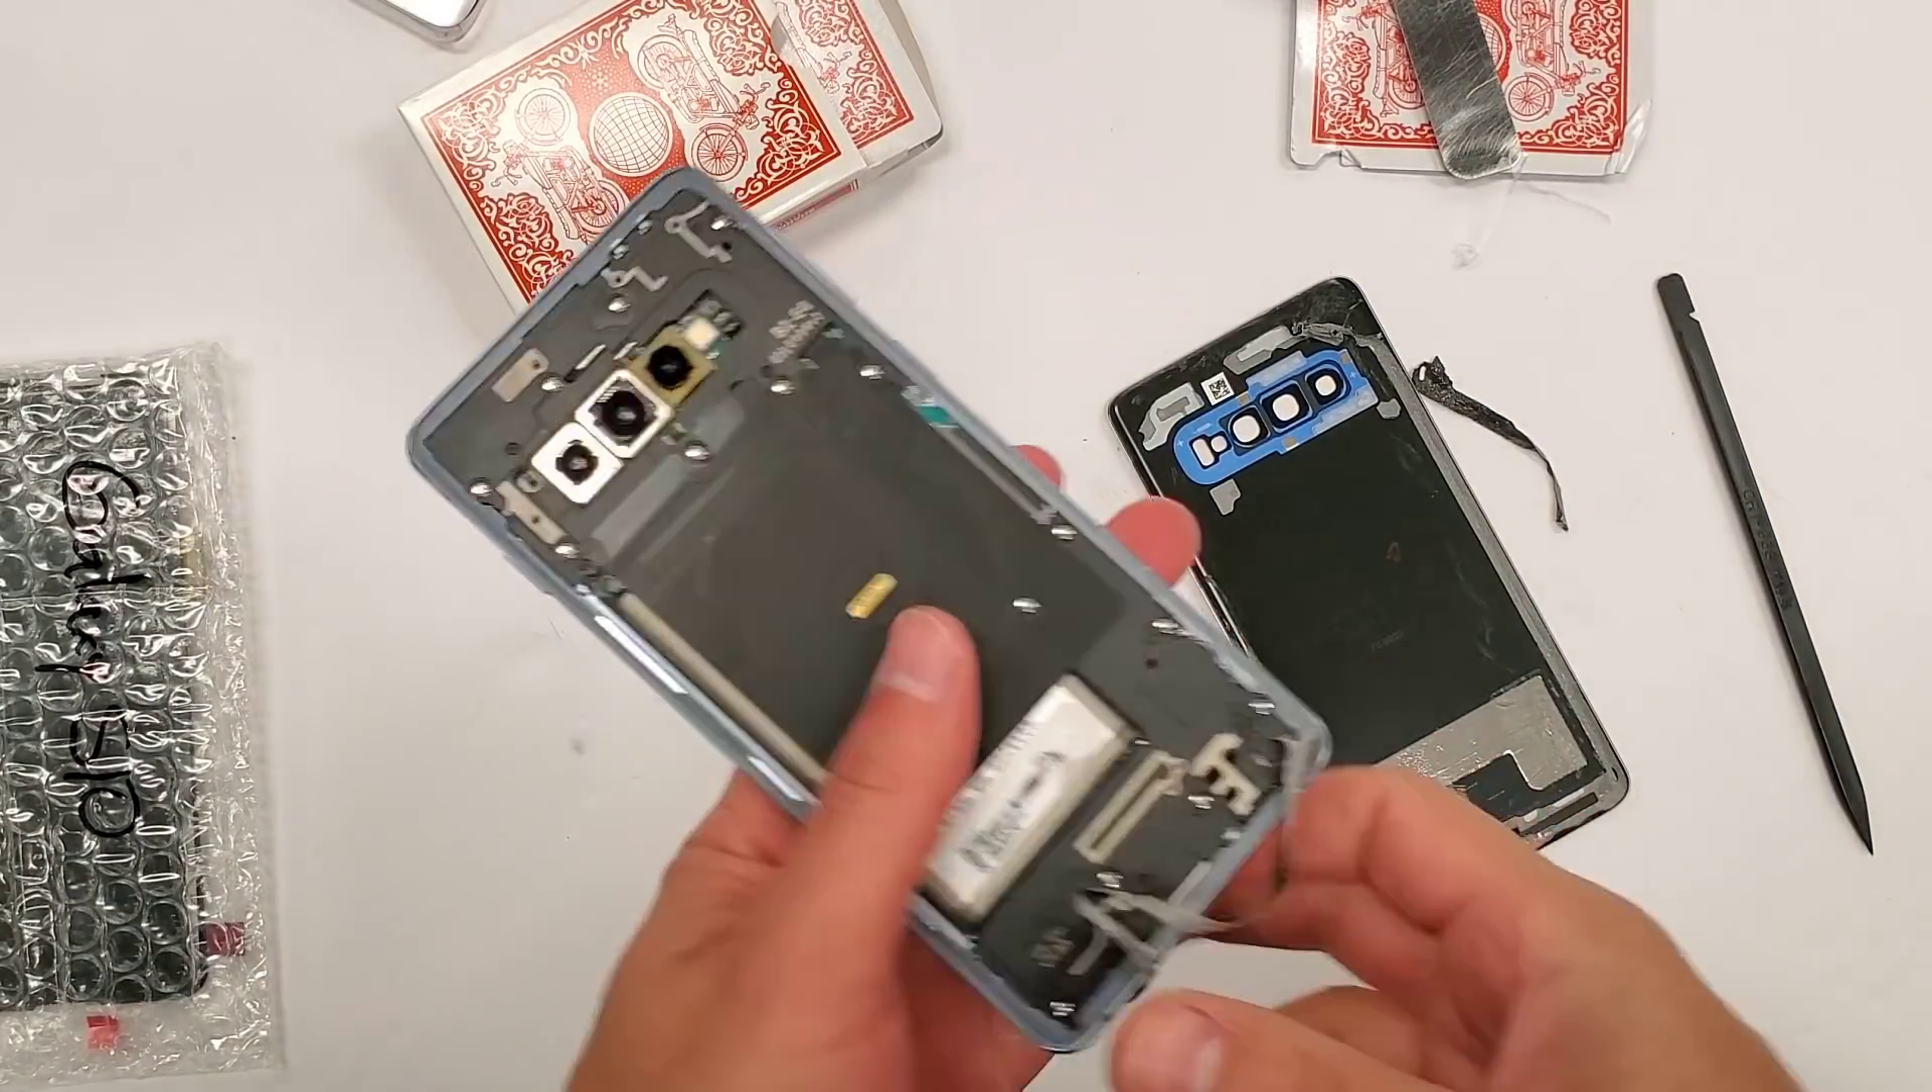So, took the back cover off.